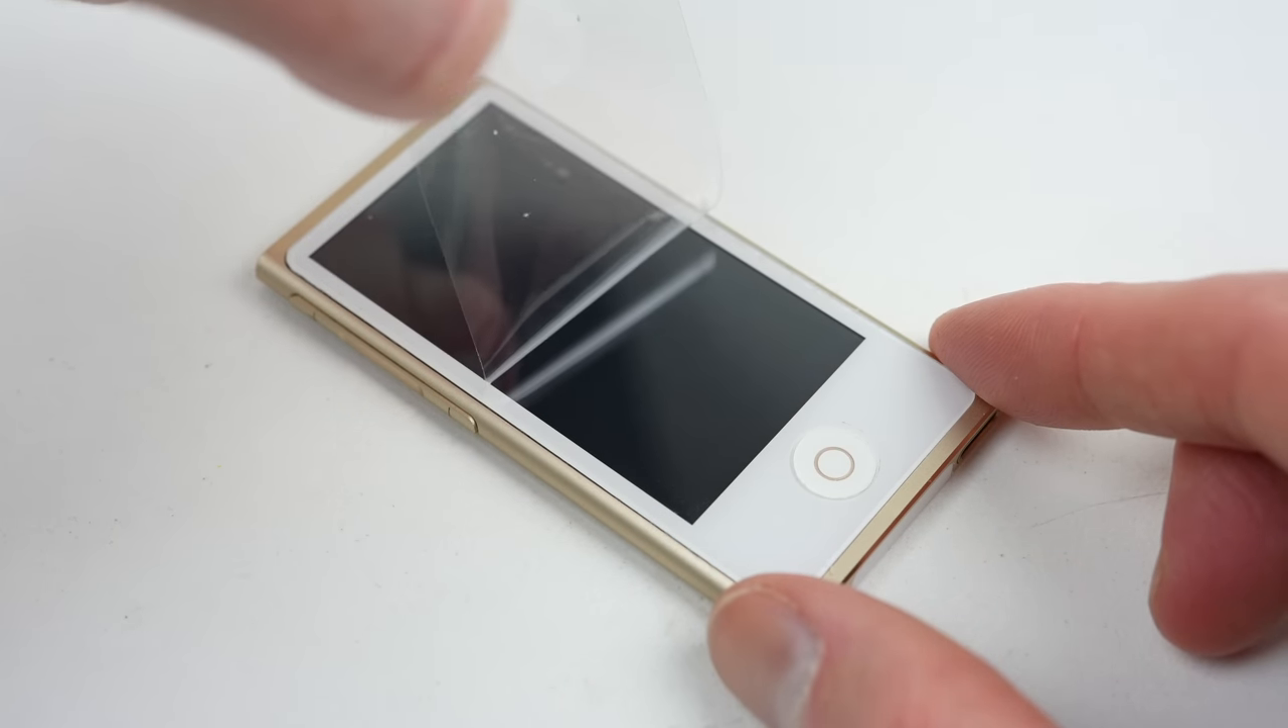I think it's looking good, but there's still one thing left to do. And that's removing the plastic protective film.